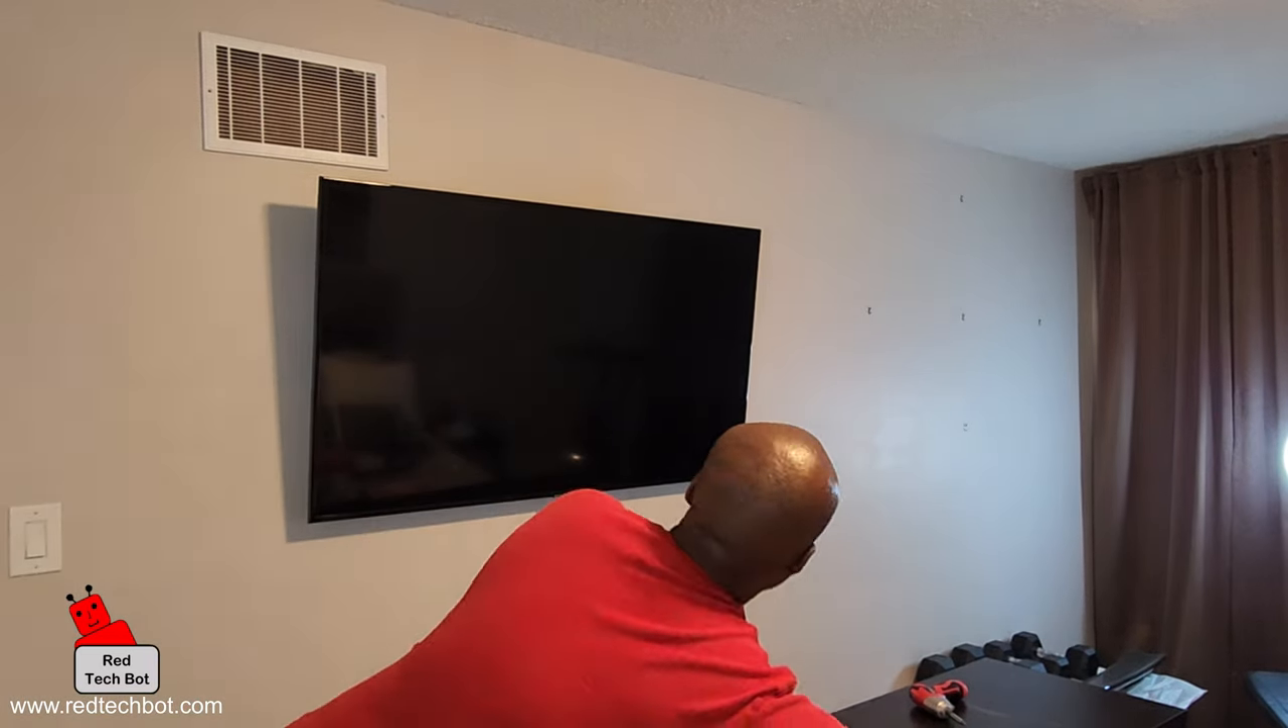And as you can see the TV's in place and I'm just going to verify that everything is level with the little spirit level there.